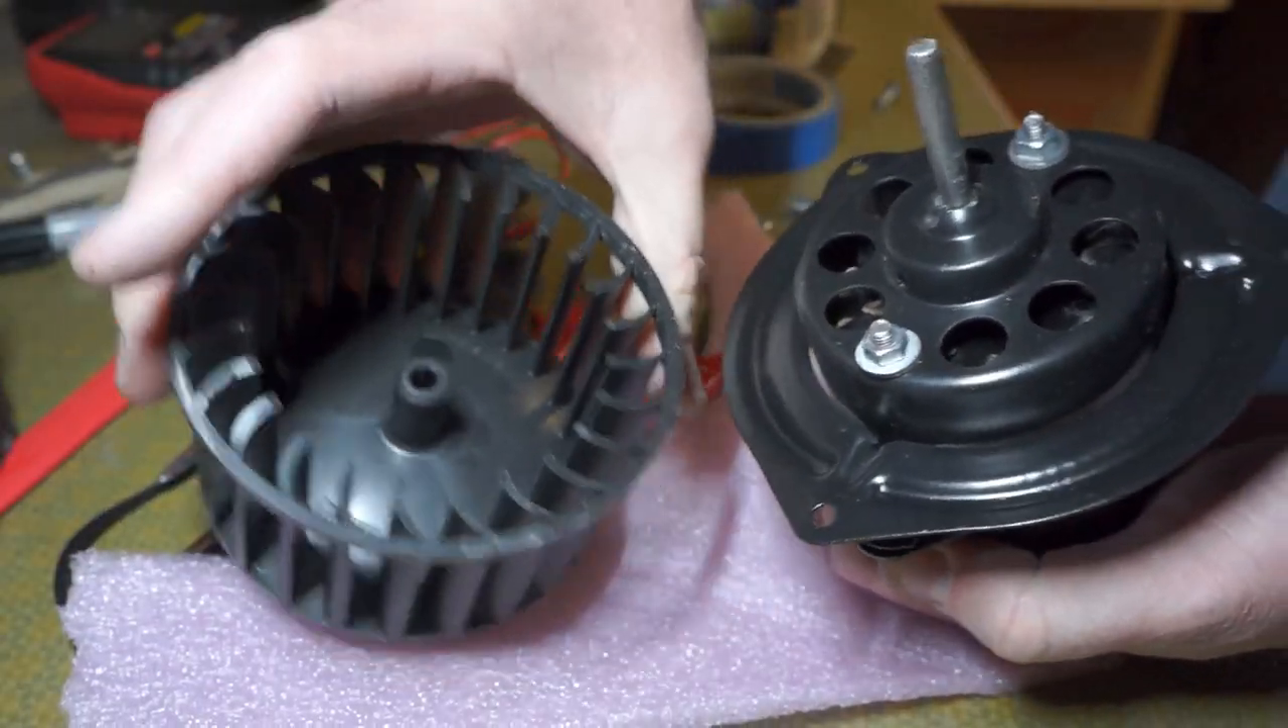The last thing to do is to put the fan on.